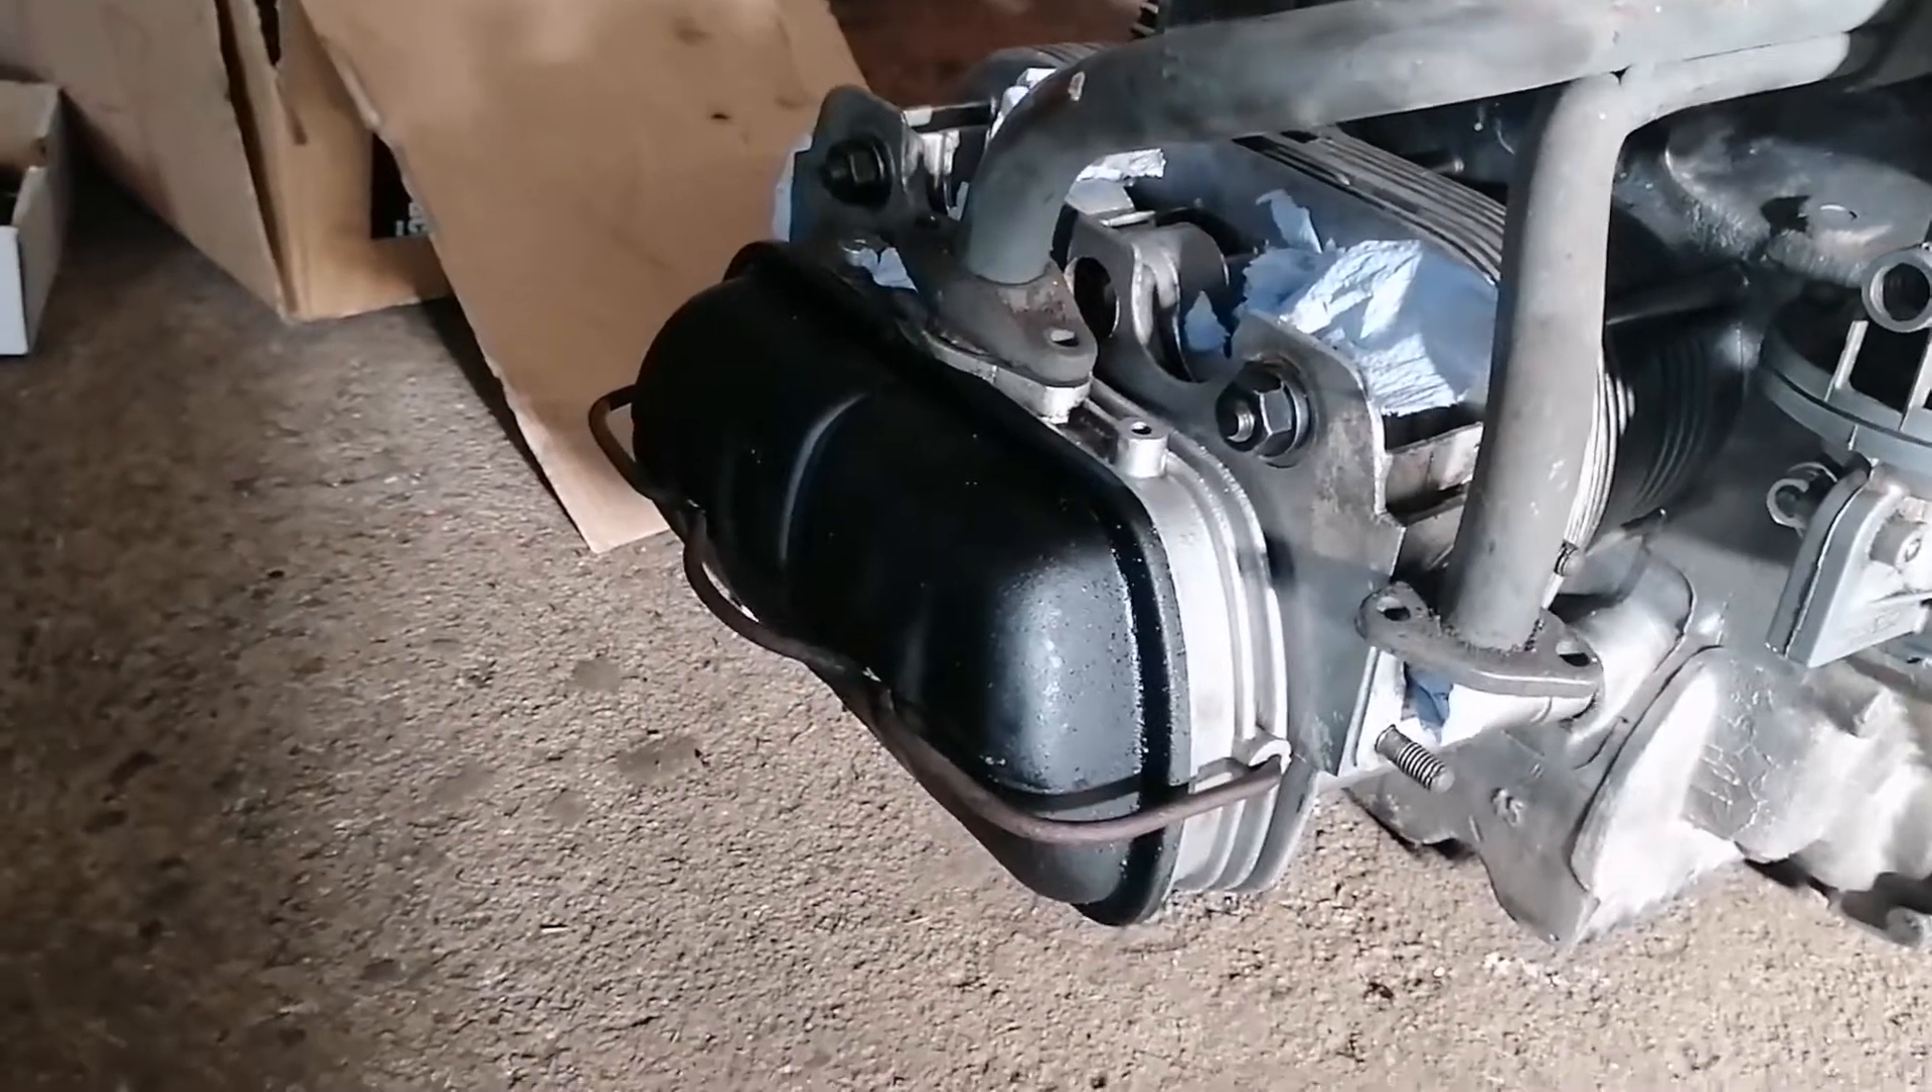So, ich habe jetzt die Nockenwellendeckel hier lackiert und montiert.